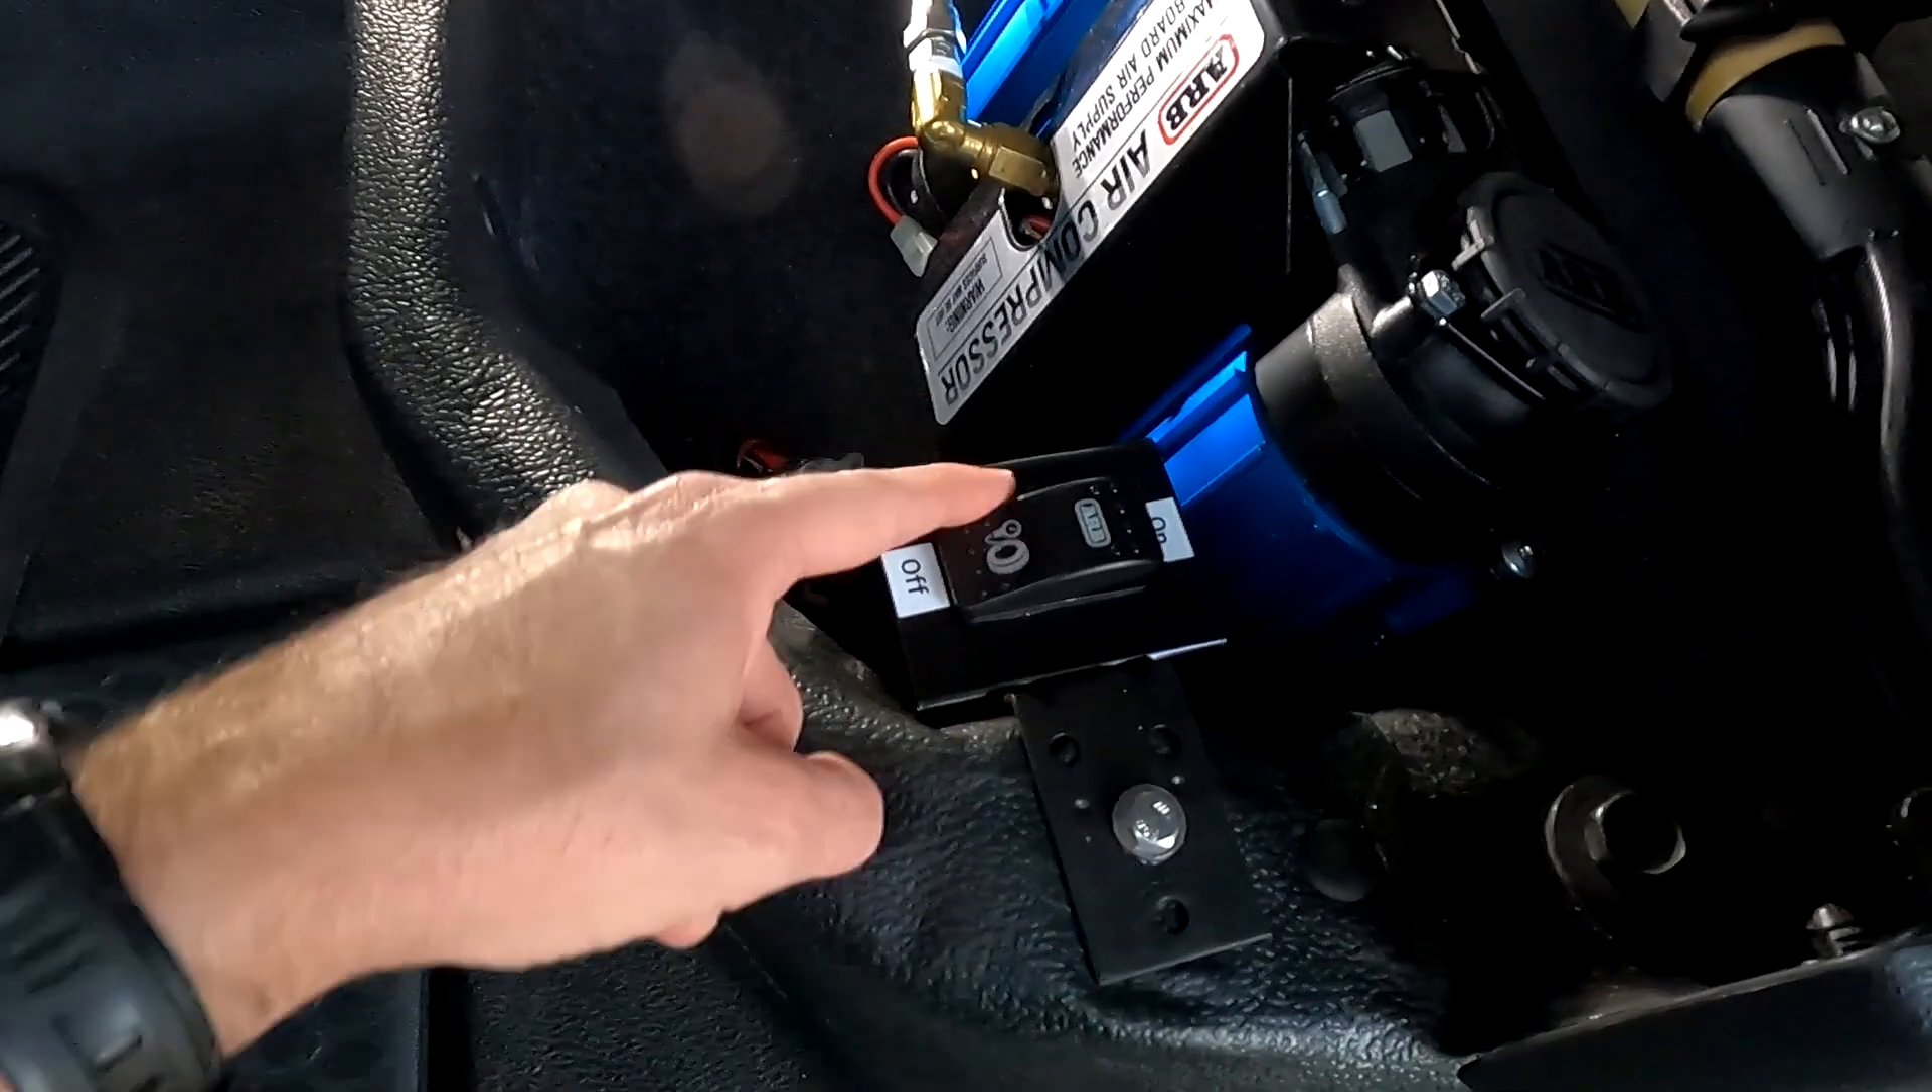I reused one of the holes to attach an L bracket and then I mounted the switch here into this recess so that it's no longer in my way.